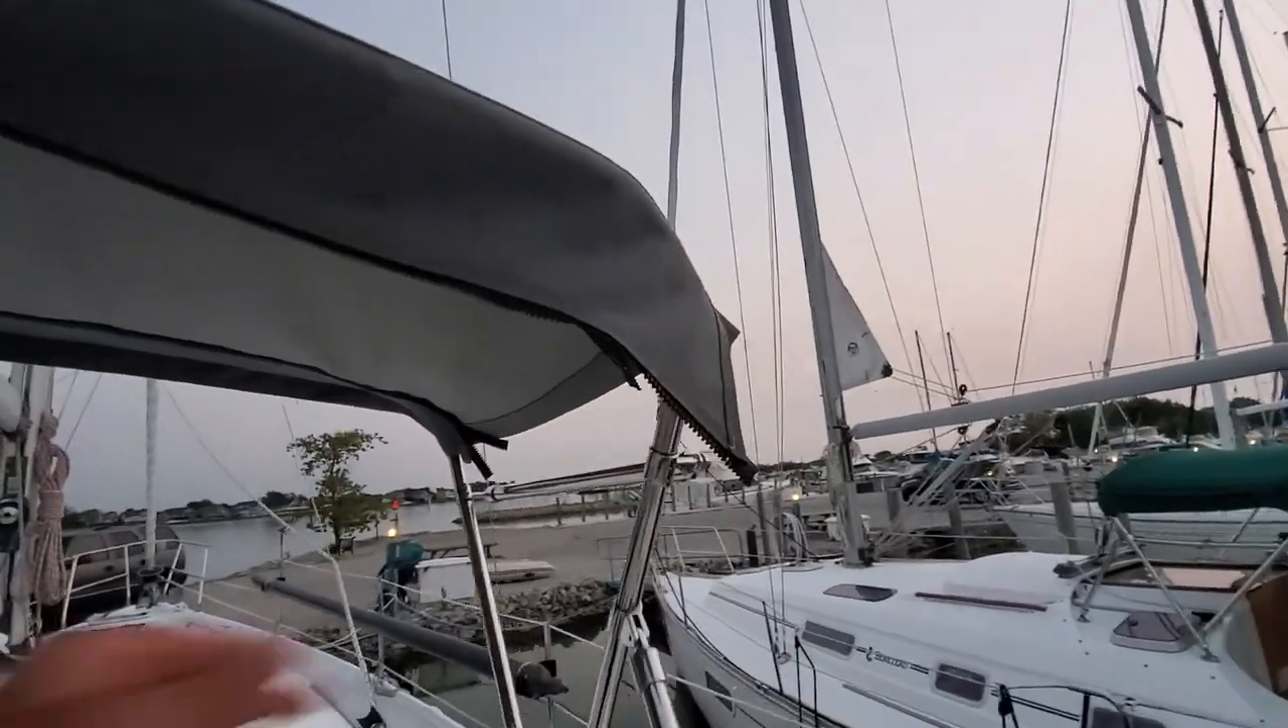I've got the uh bimini top up and it's looking pretty good so far i gotta do some uh modifications around these corners here.